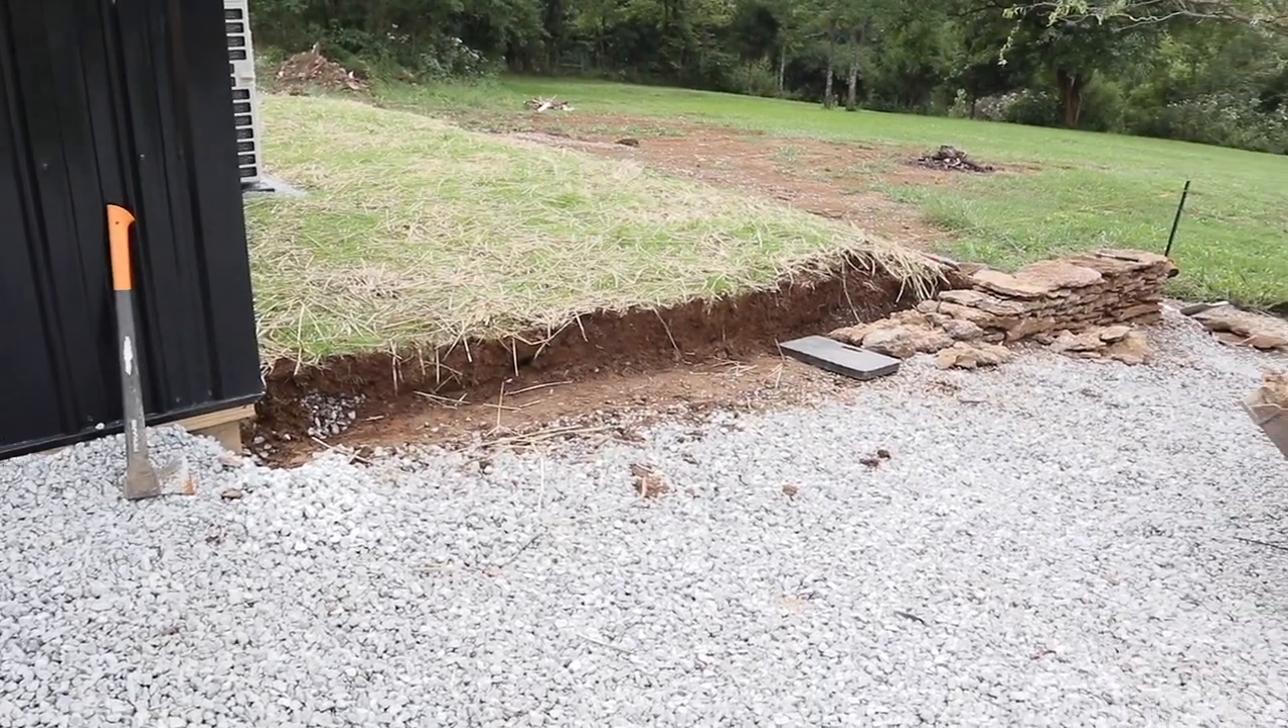I'm about two and a half hours in and I got the wall started on the downhill side making my way uphill.